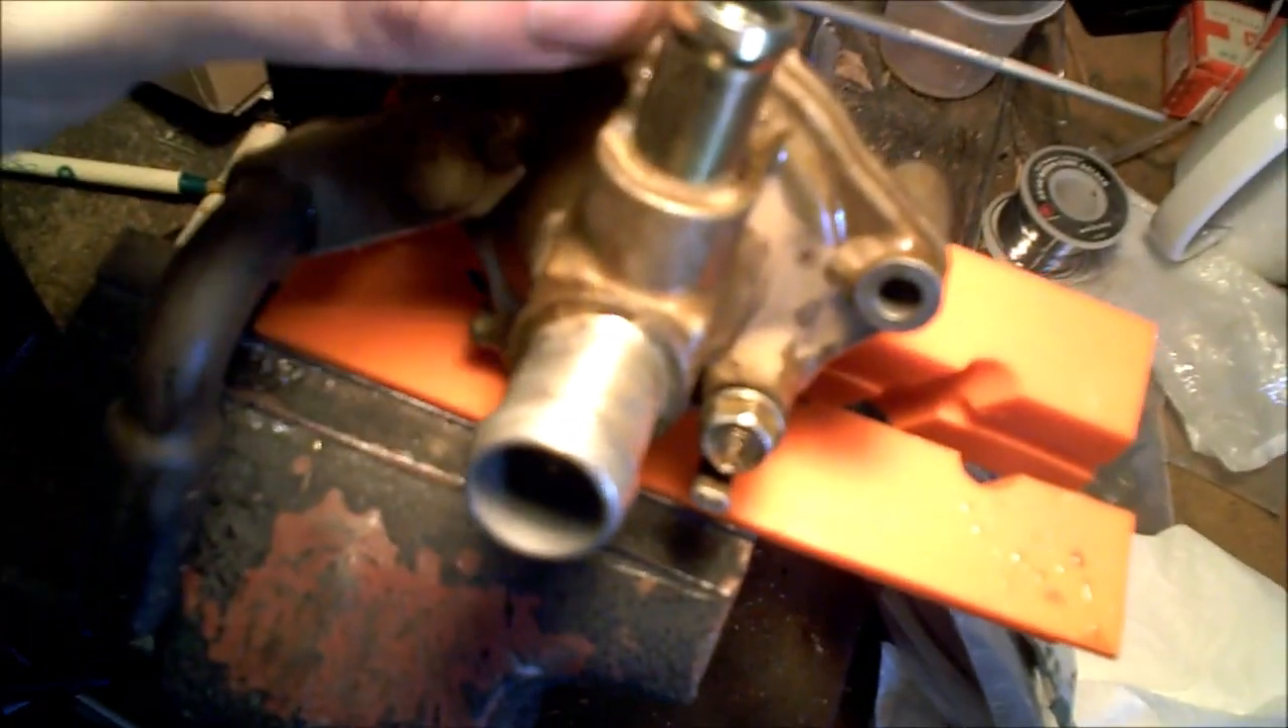Okay, so here is the water pump assembly removed from the machine.